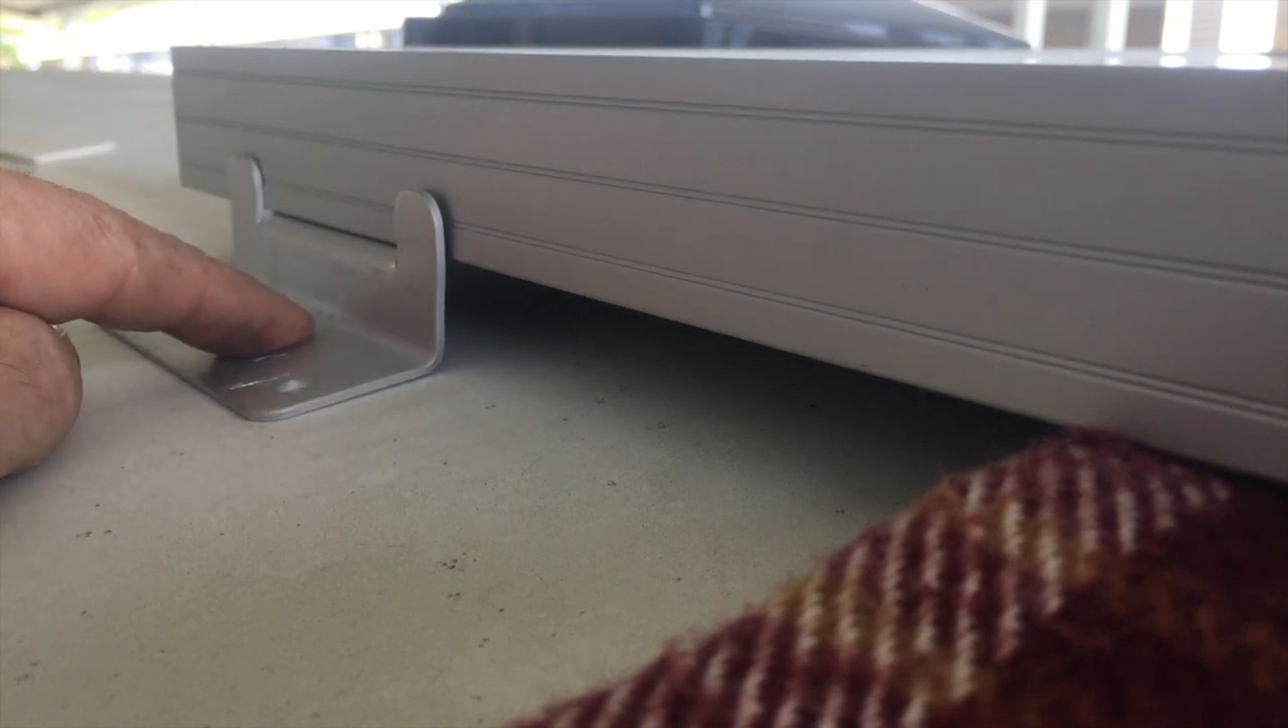You can see that now the bracket is mirroring the contour of the surface it's being attached to.